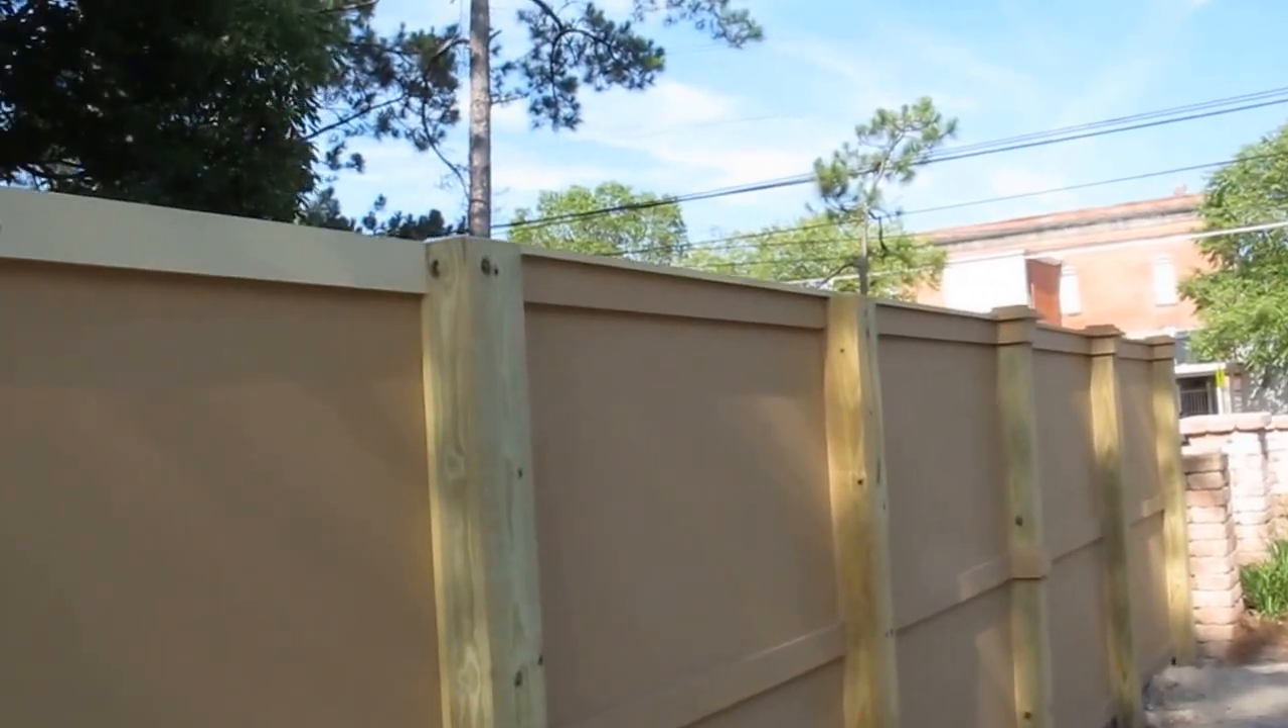You can see where I've run a piece of 1x4 trim across the top.